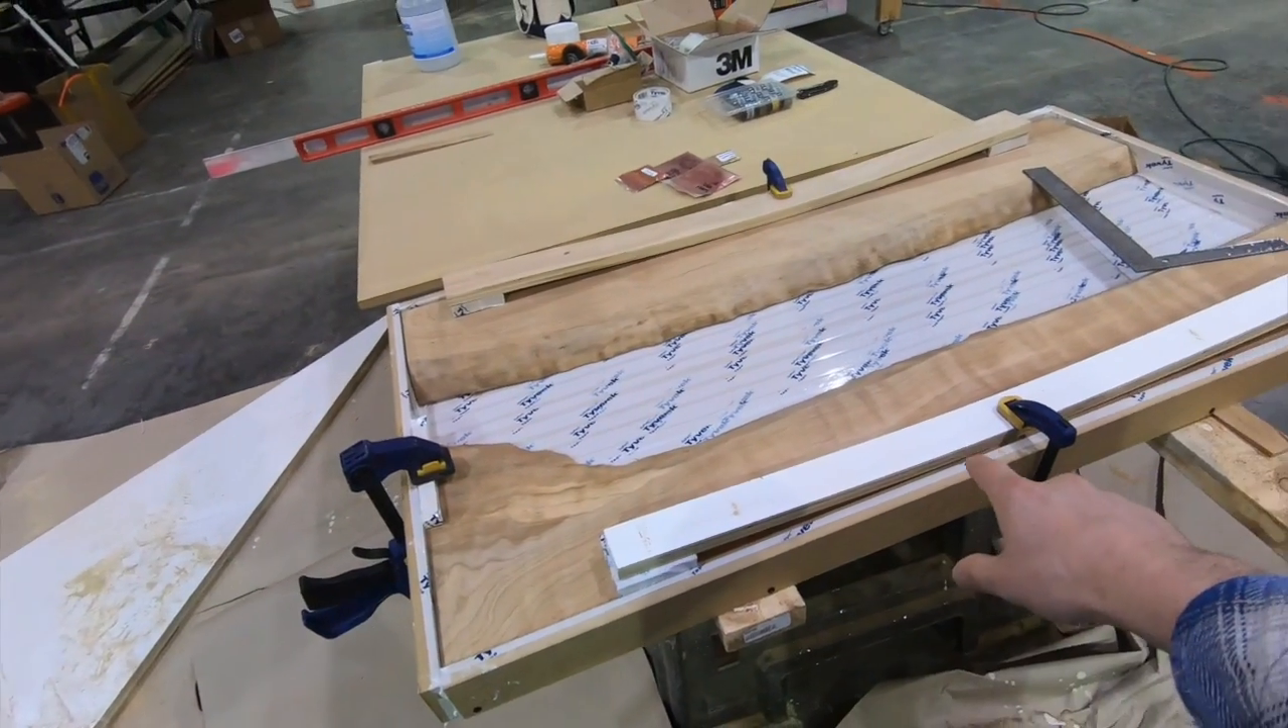So we have the table set up in the mold here.